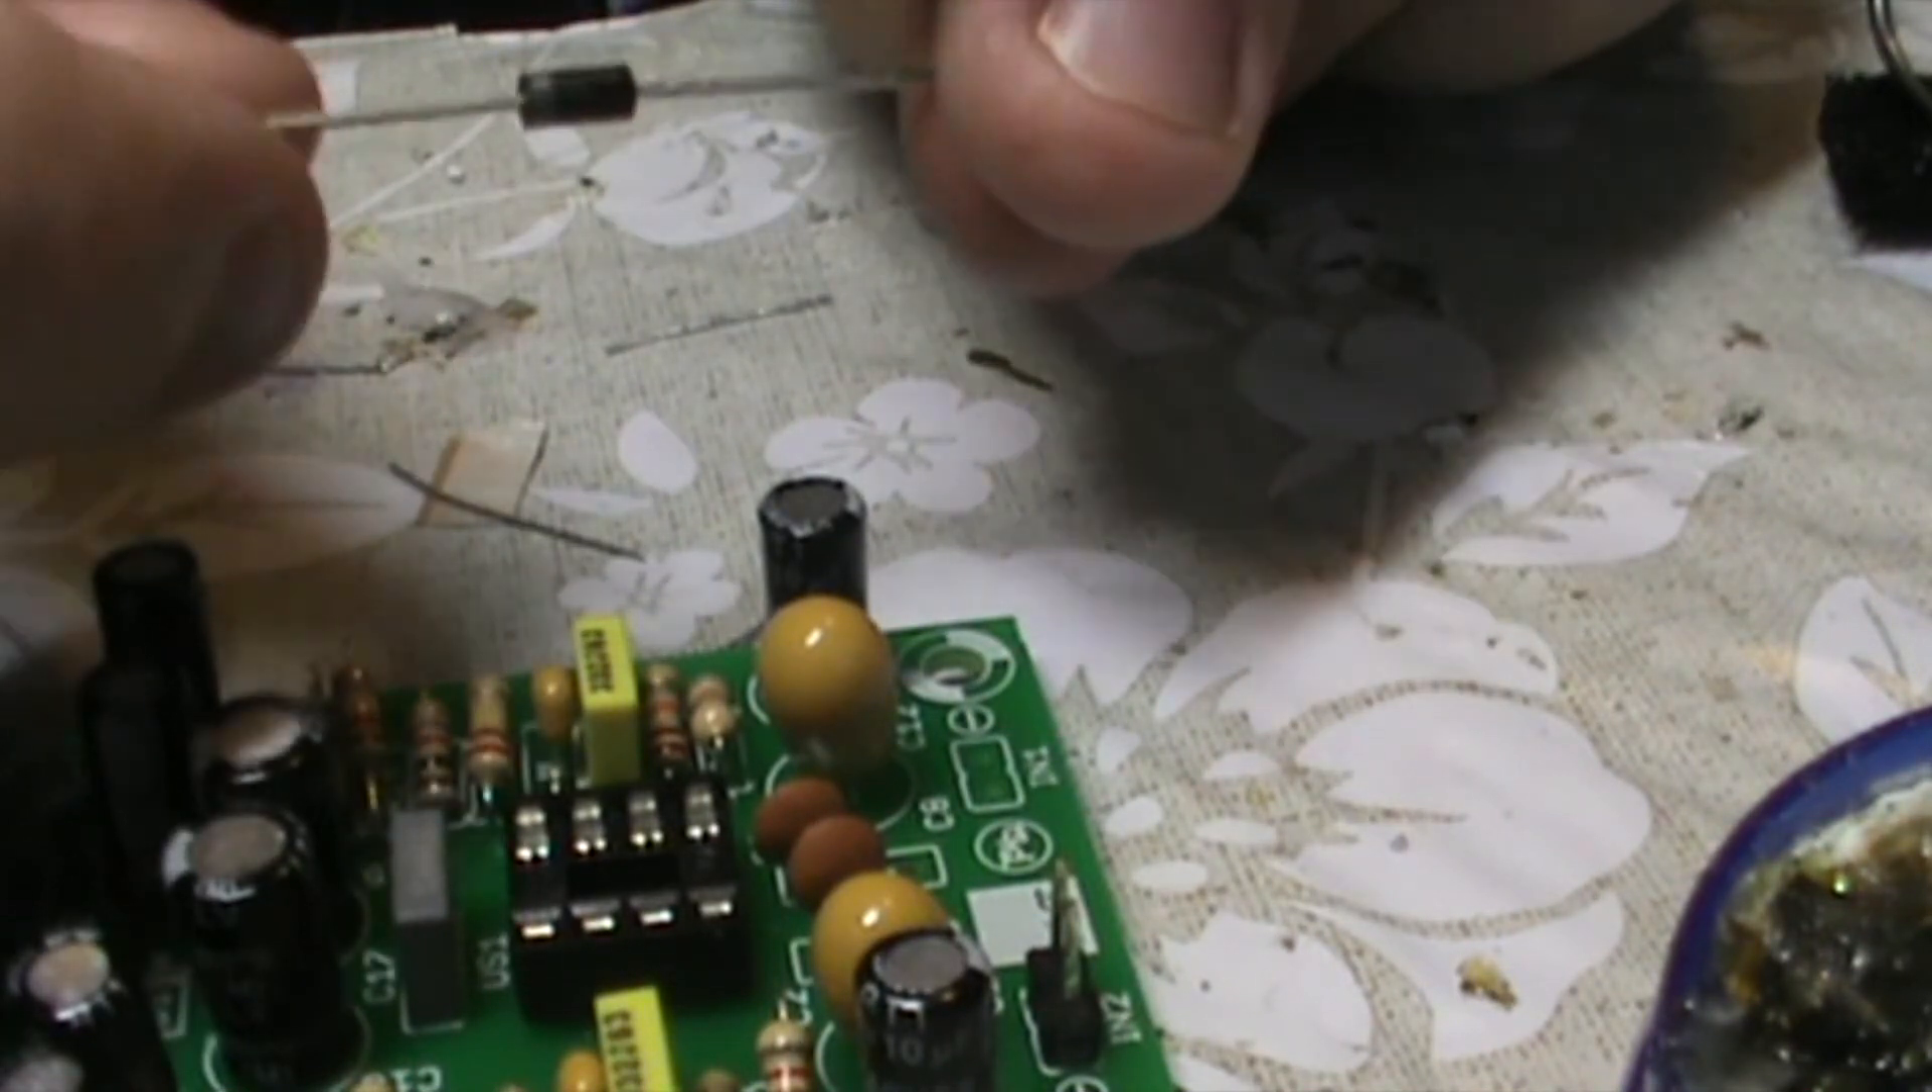Mamy tutaj kondensatory elektrolityczne, ceramiczne, rezystory. Pozostała nam dioda, dioda prostownicza.